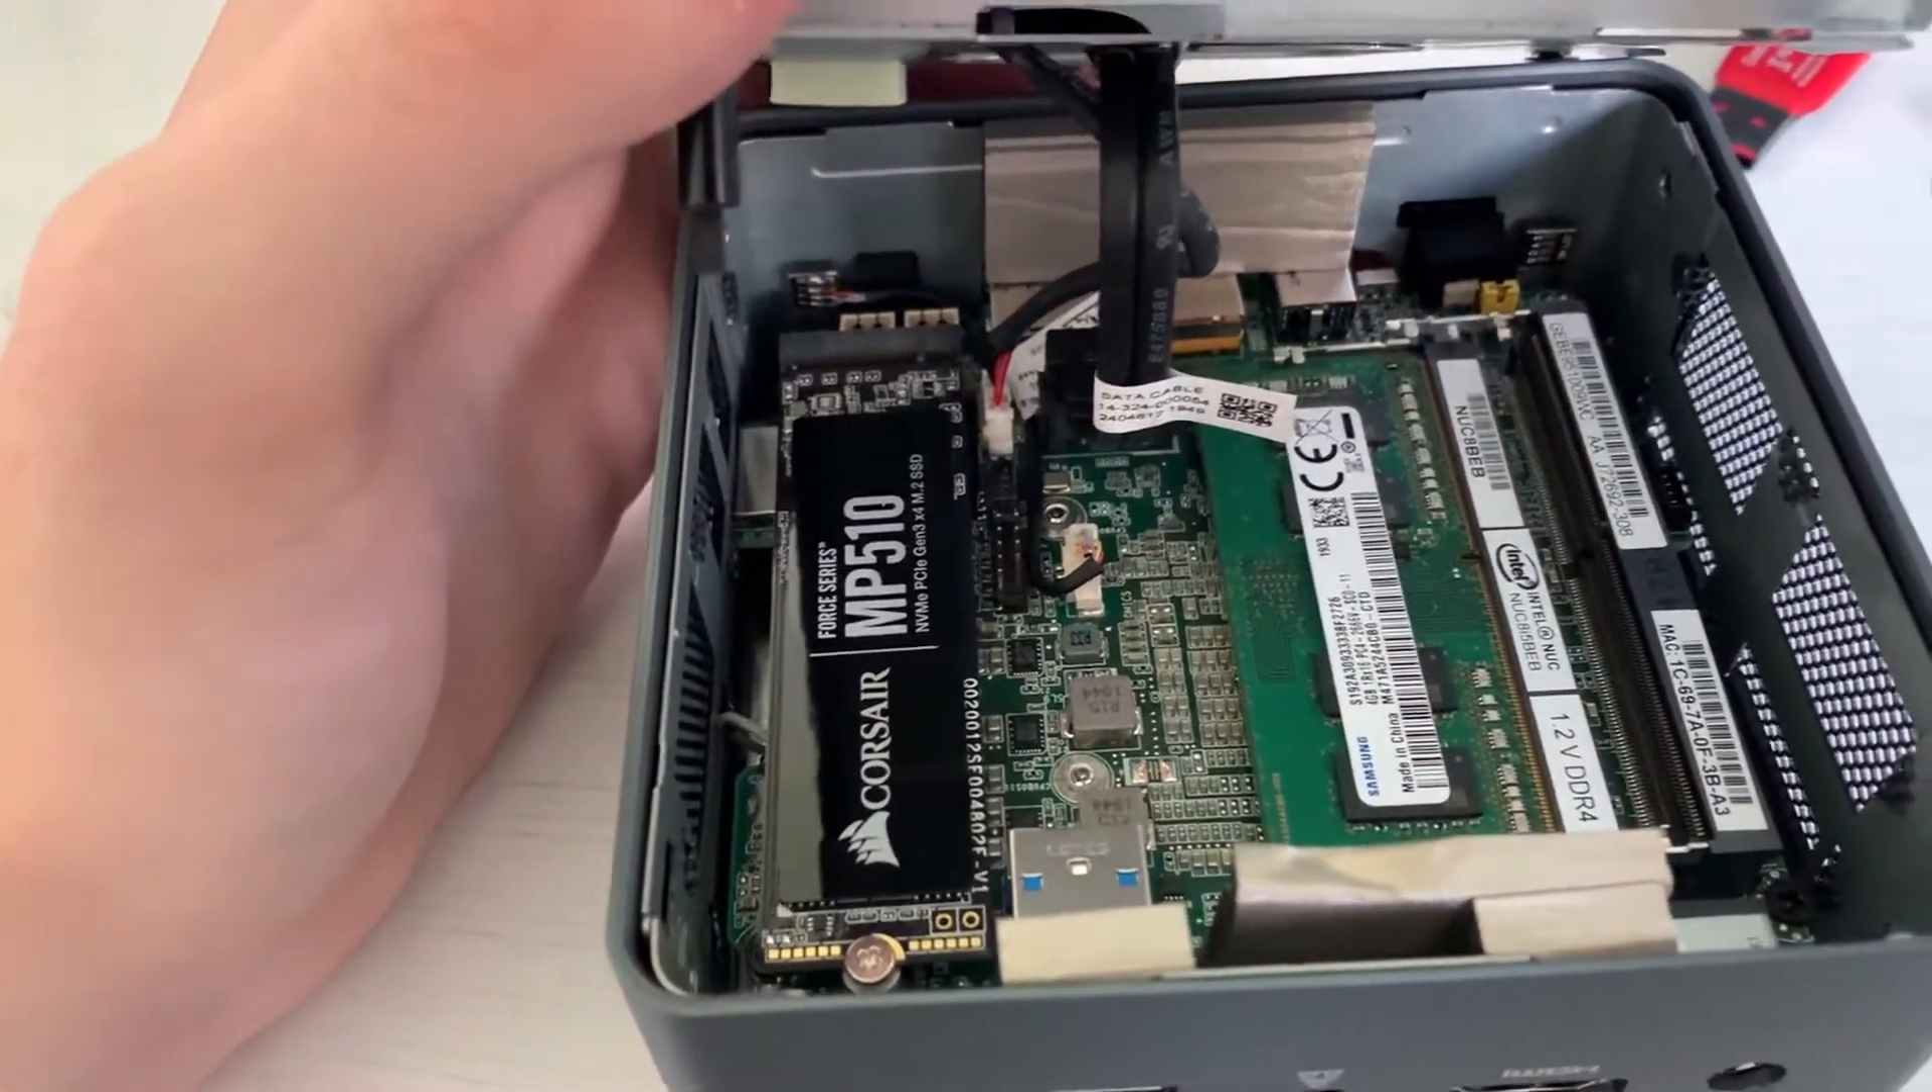It's both ram and ssd installed.